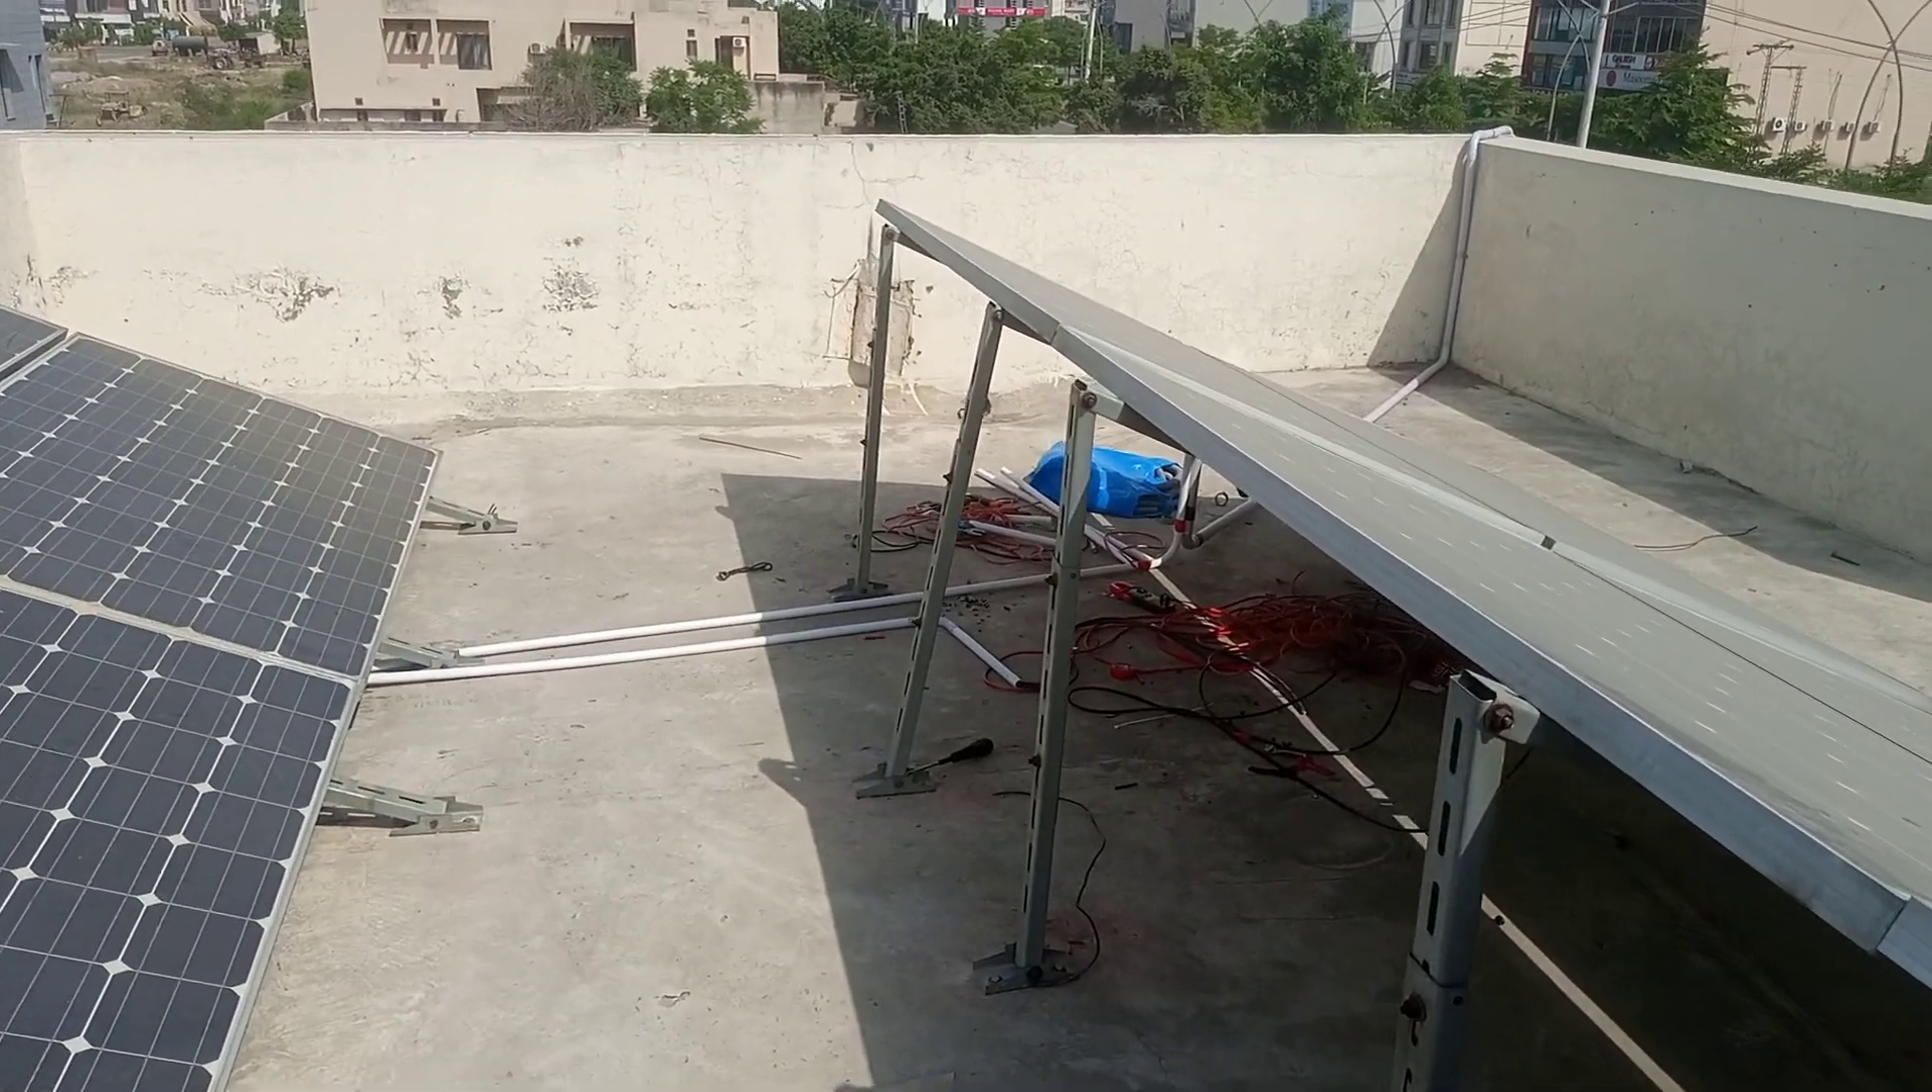تو ناظرین یہ پلٹیں ہم لگی ہوئی ہیں انشاءاللہ ہم نے لگائی ہیں بہت اچھے طریقے سے۔